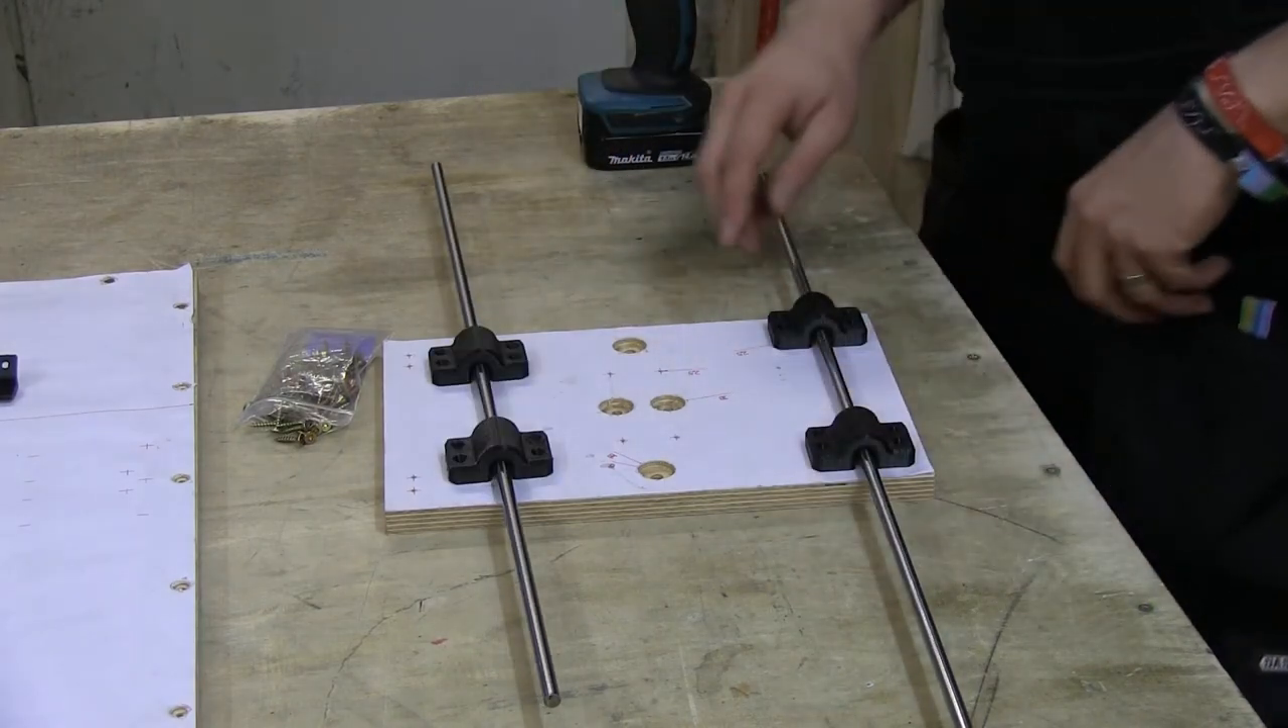Okay, I have put on four linear ball bearings and the plastic caps for them.